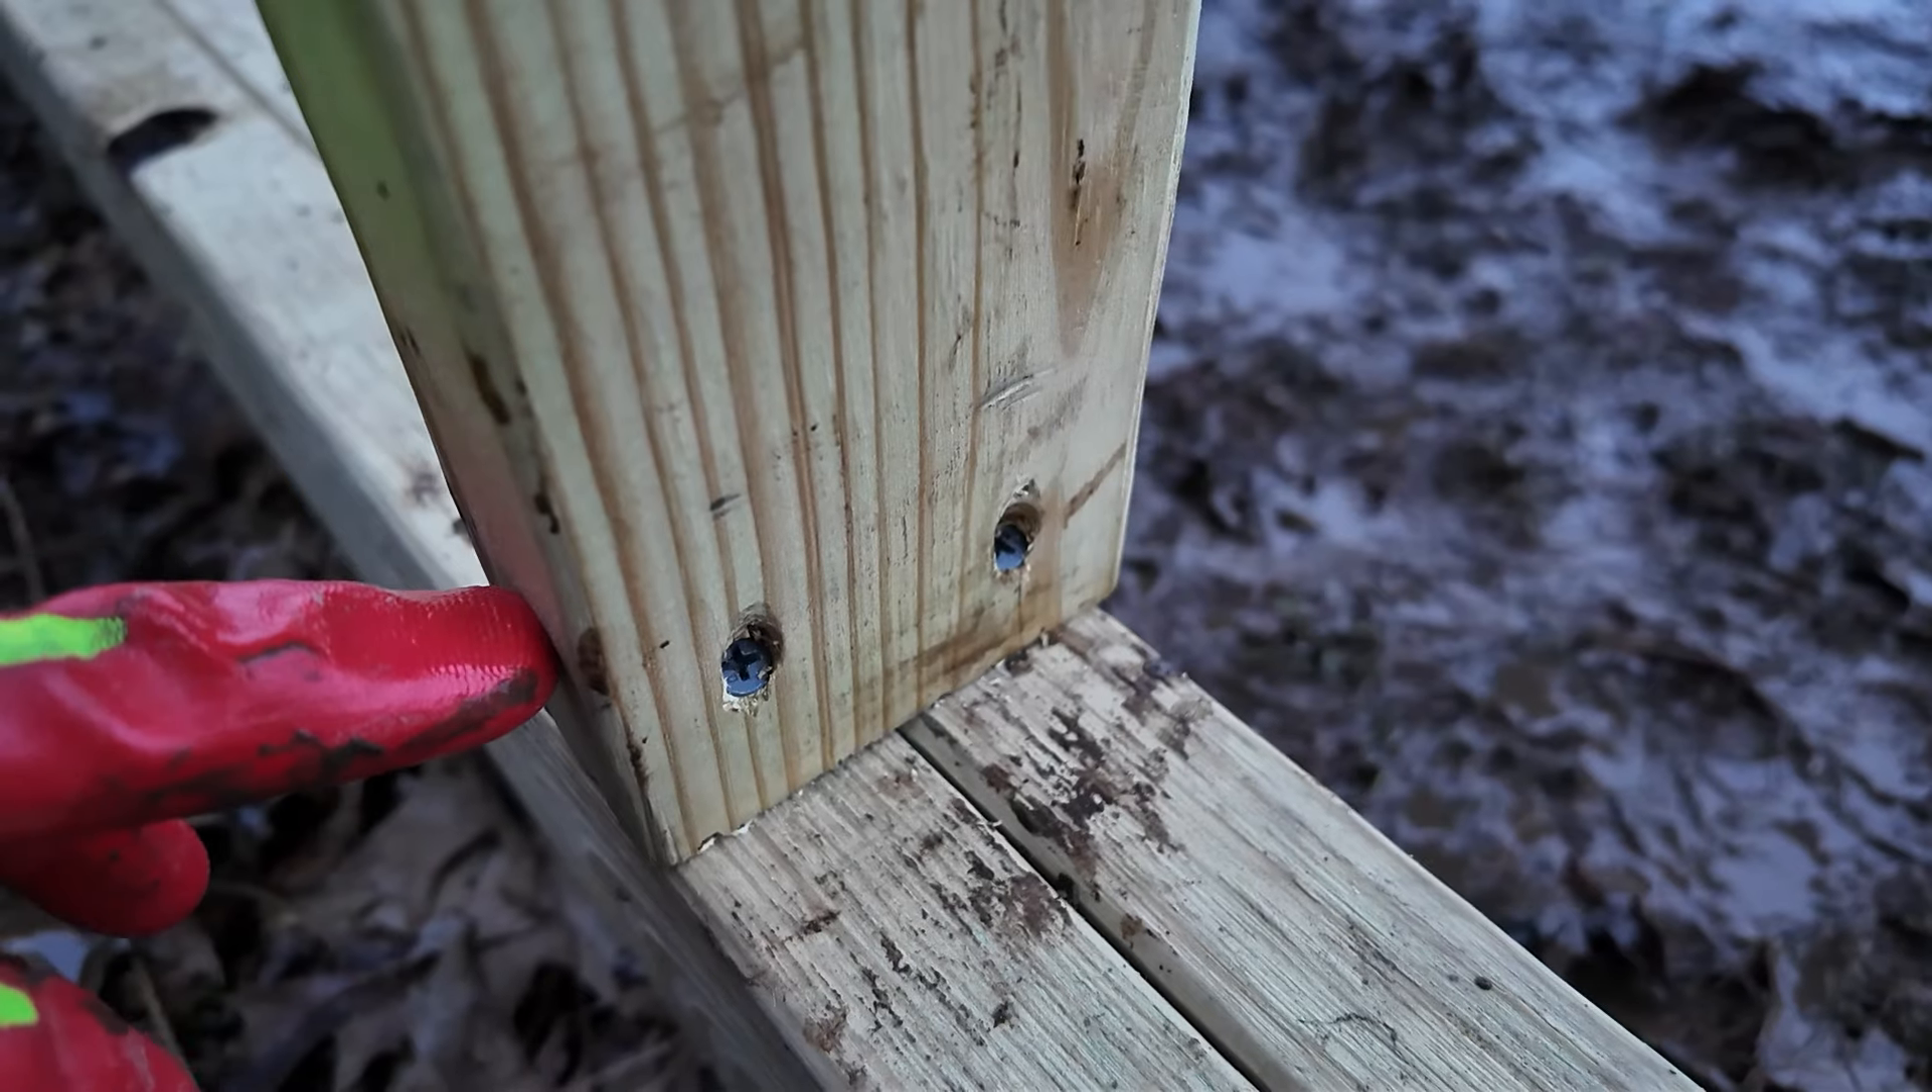You can see that screw just sits right inside the little divot that we made. Nice and flush.